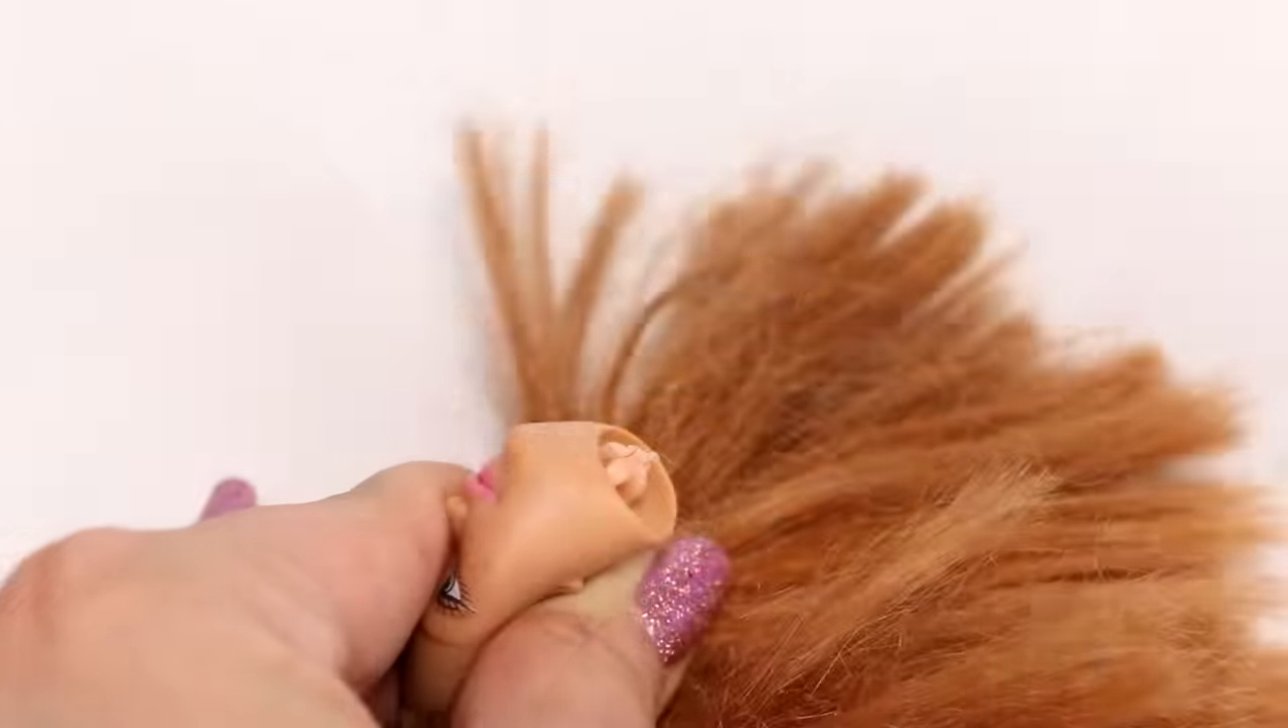The neck peg that broke is still in her head.